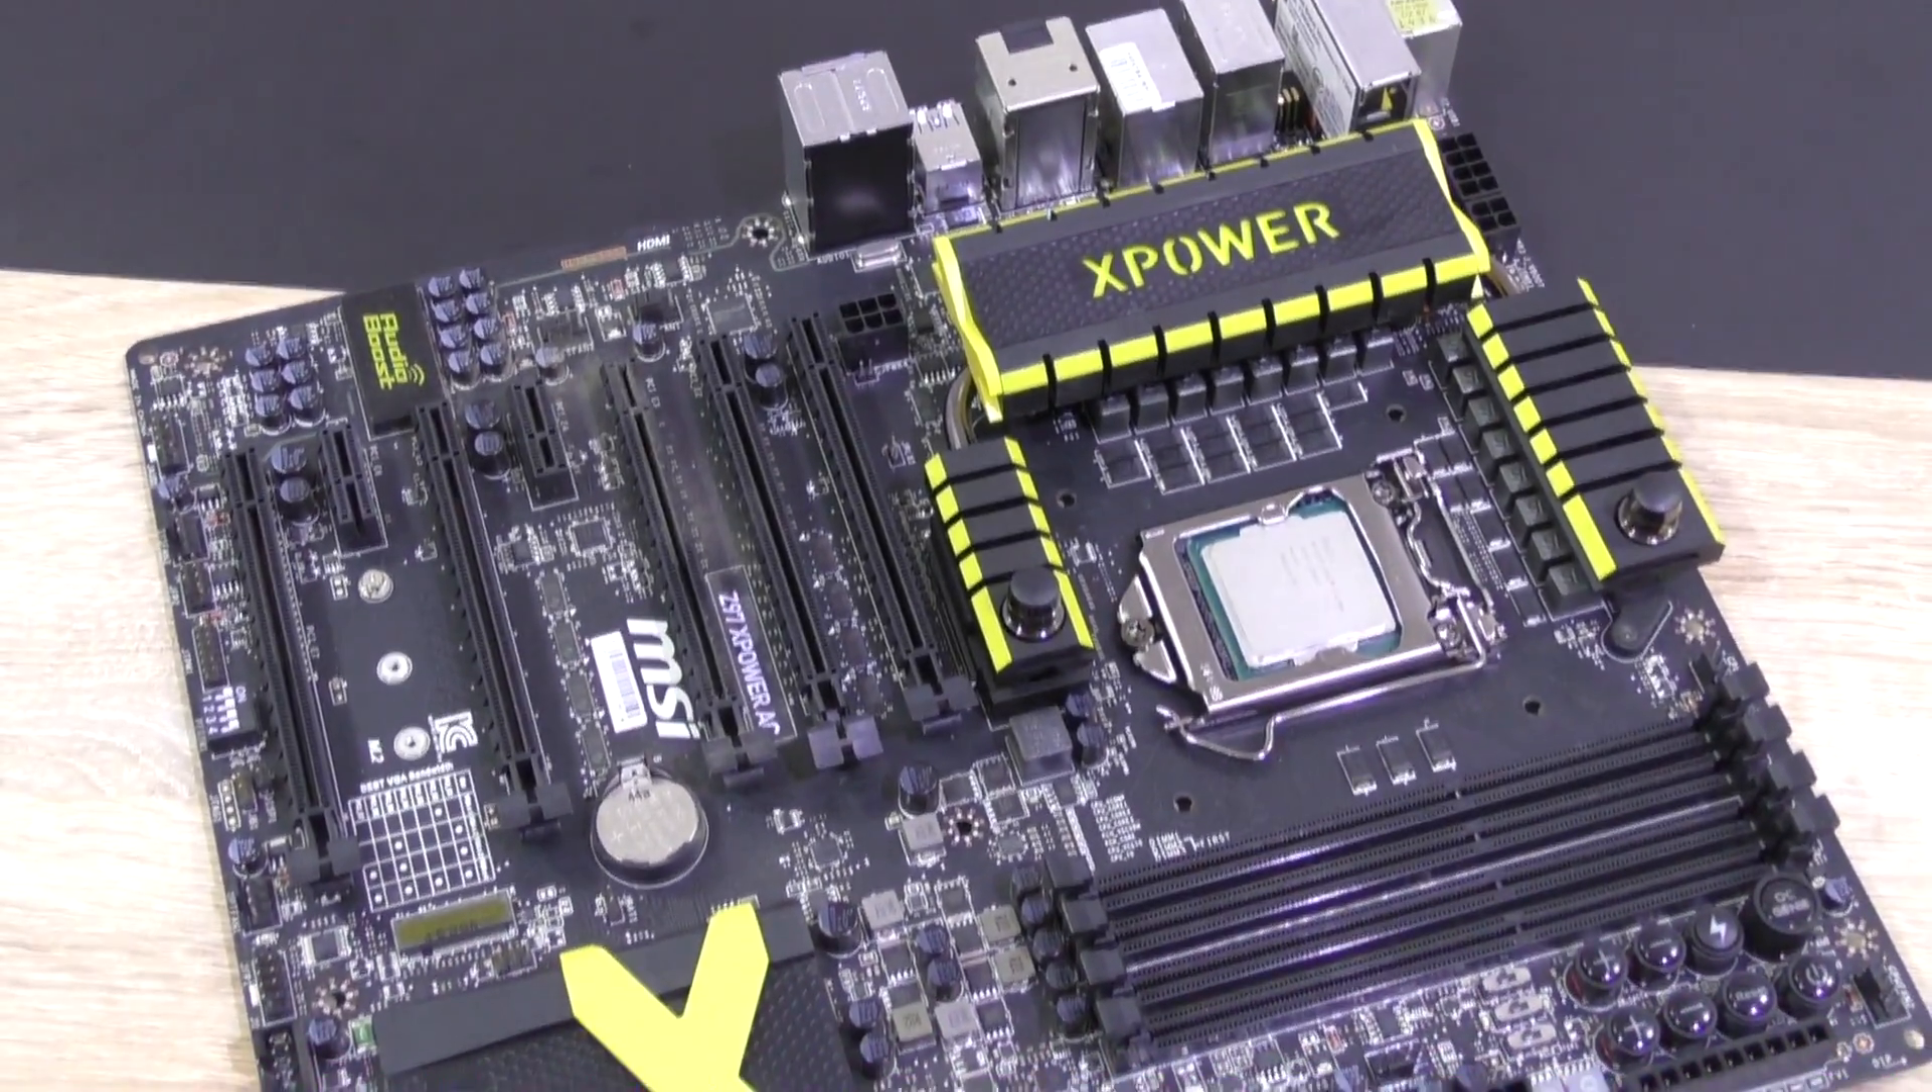So here I have my motherboard with the CPU already installed.